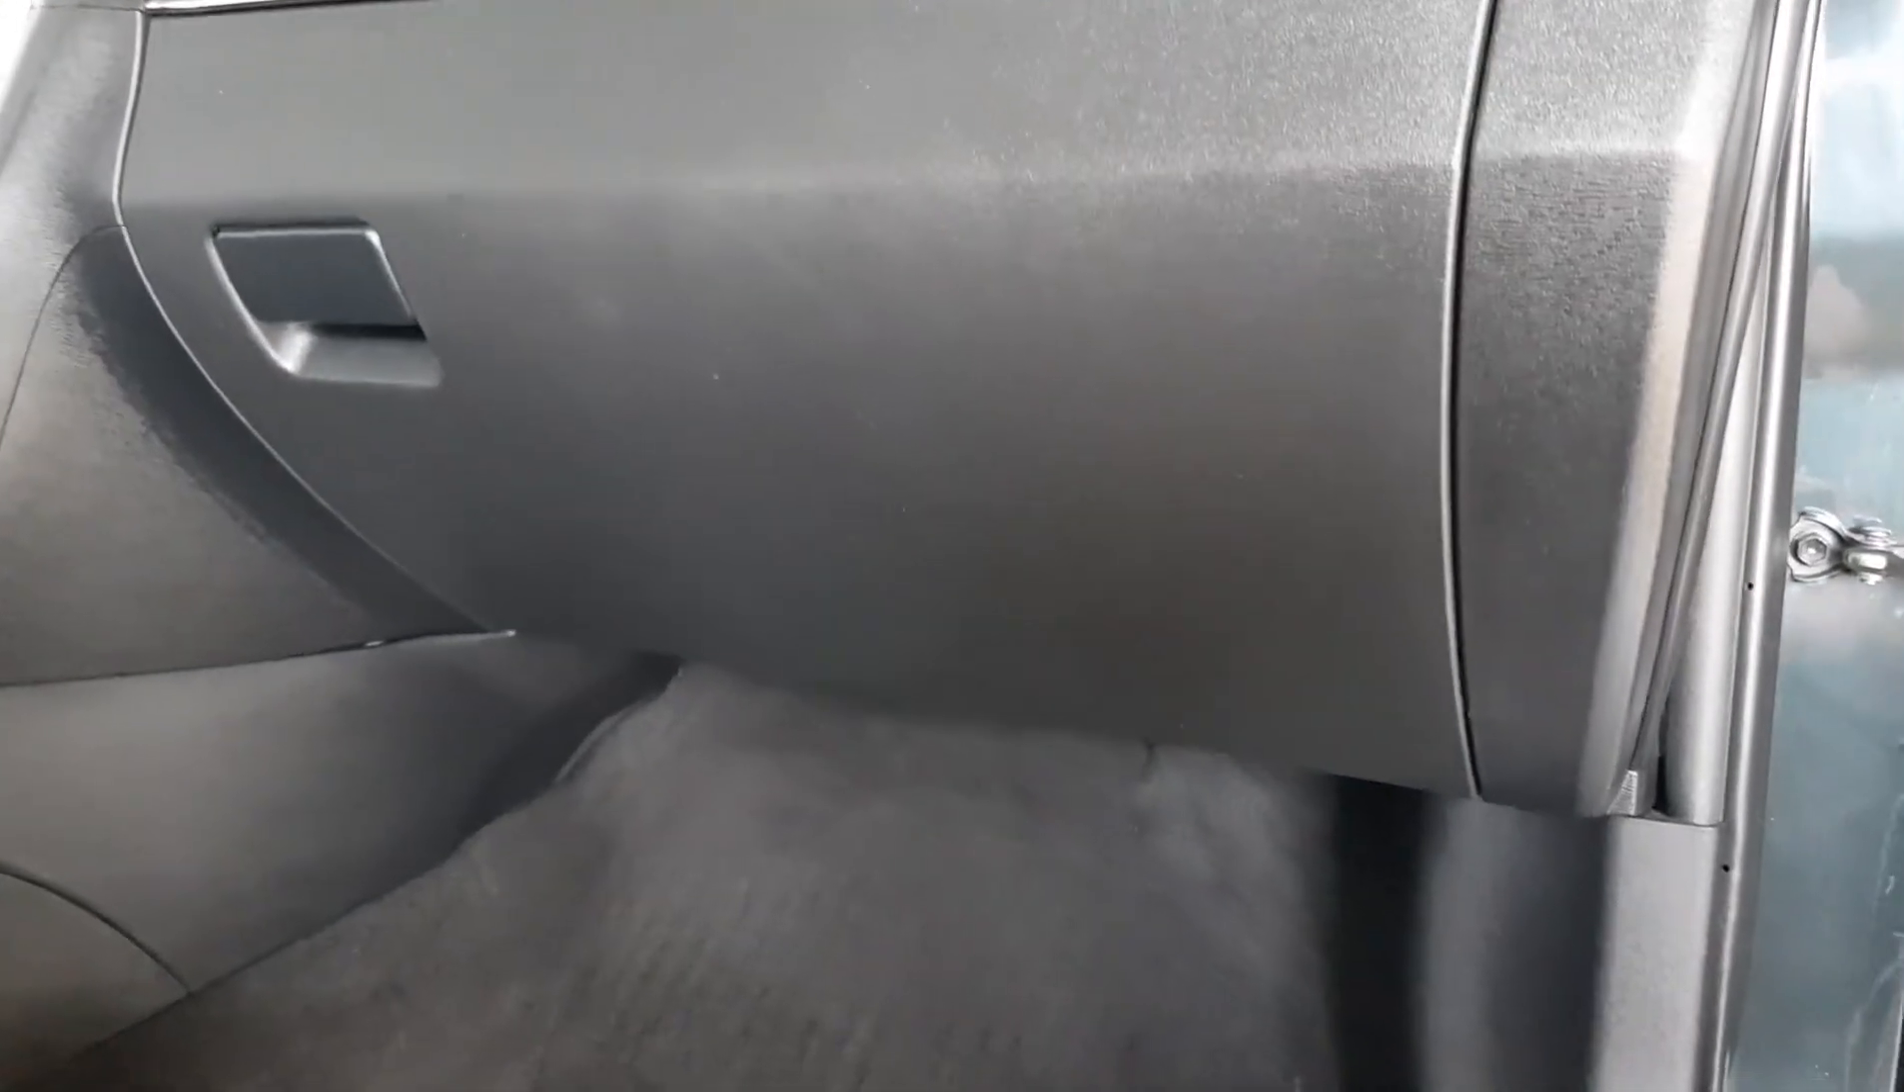I schowek jest założony. I złożony.